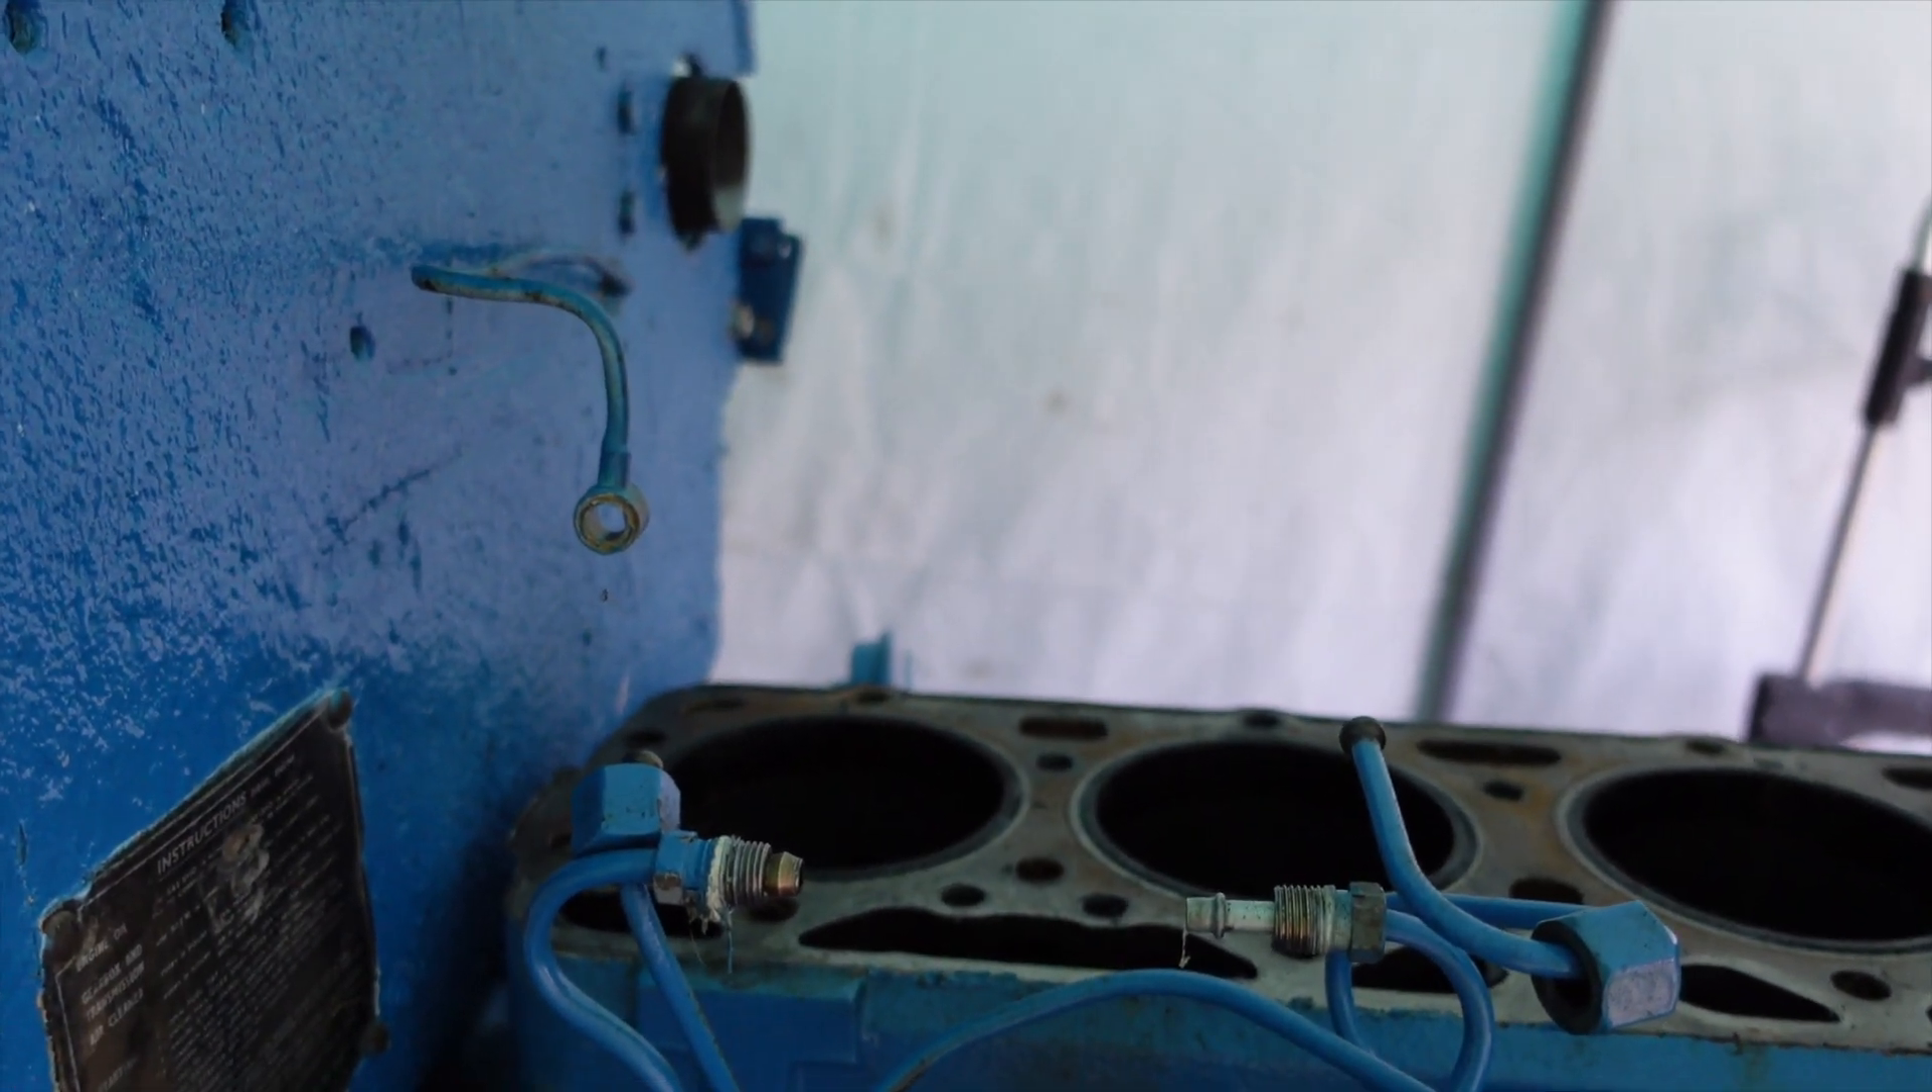Right, I've had a massive help with this project and that is, while I've been working, my friends John and Trevor have come down and took off the cylinder head.